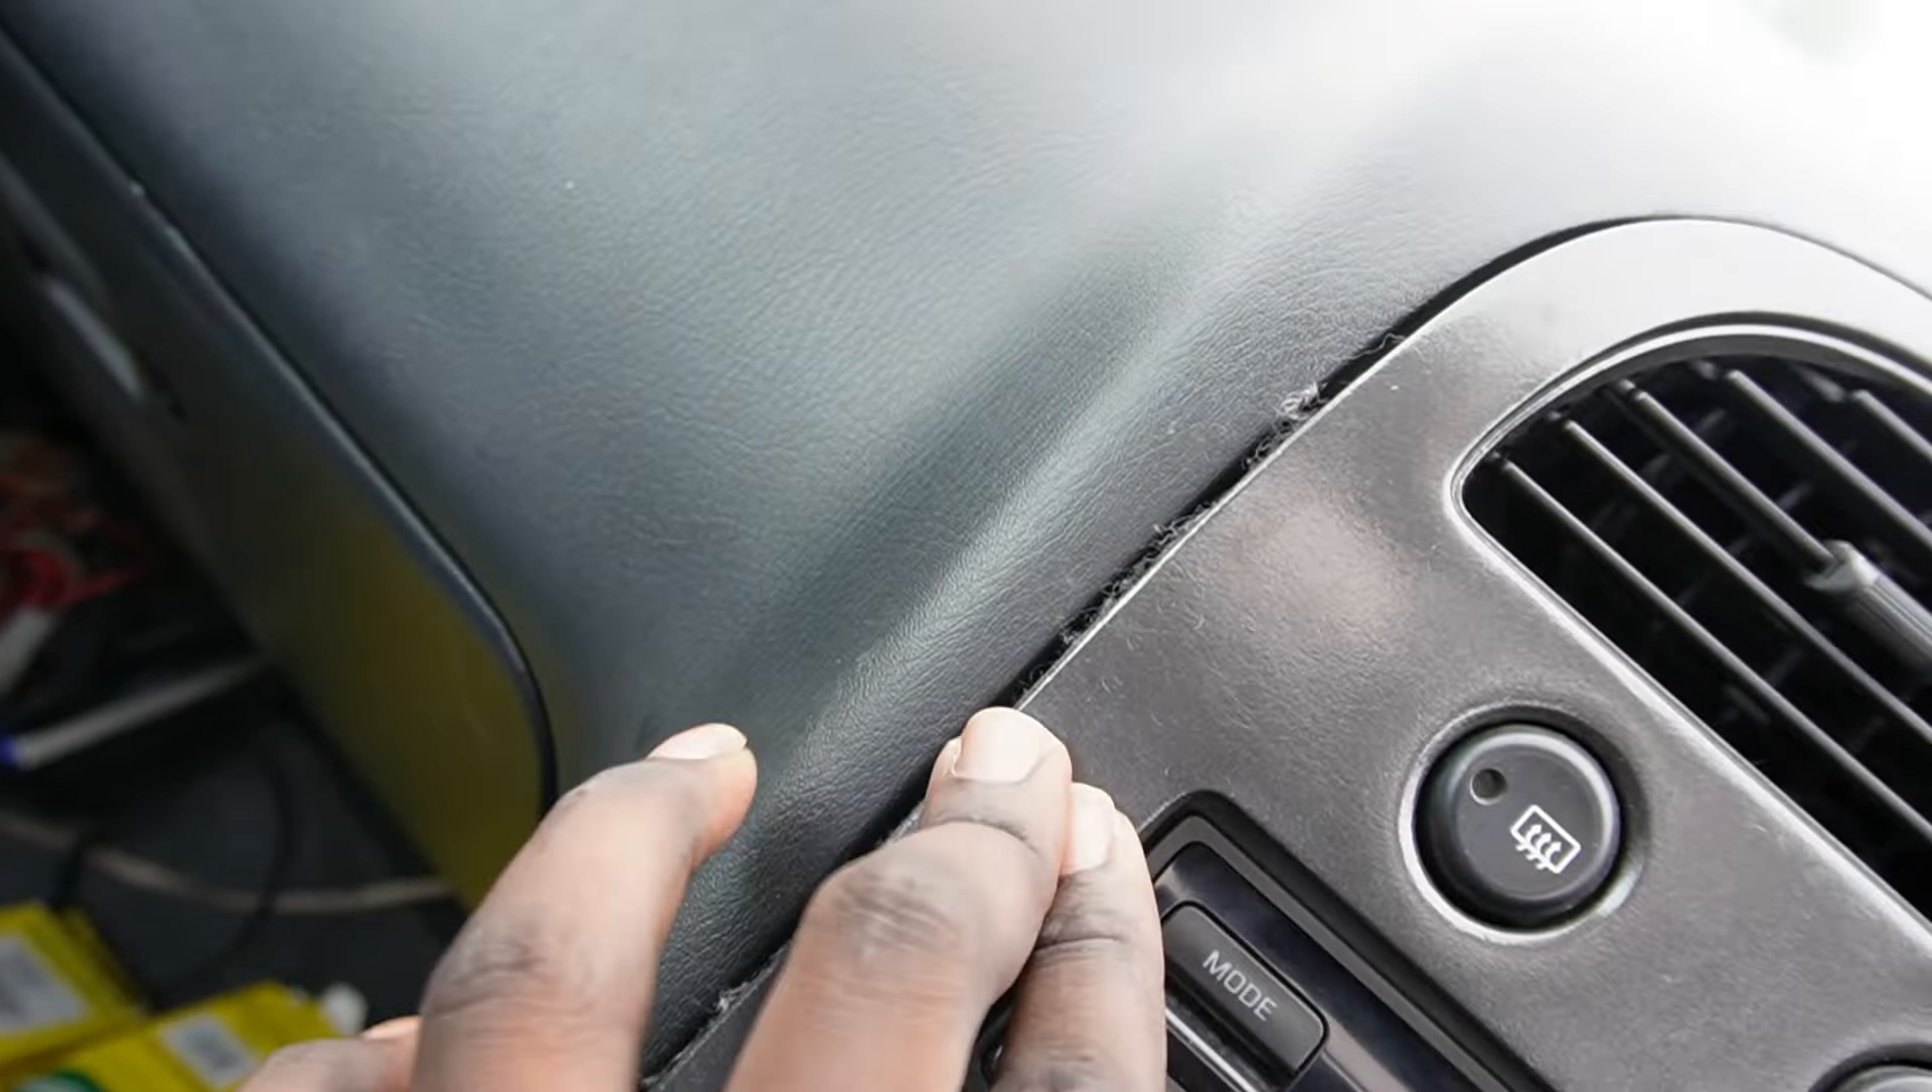This doesn't even sit properly because he's just ripped everything out didn't do it properly.